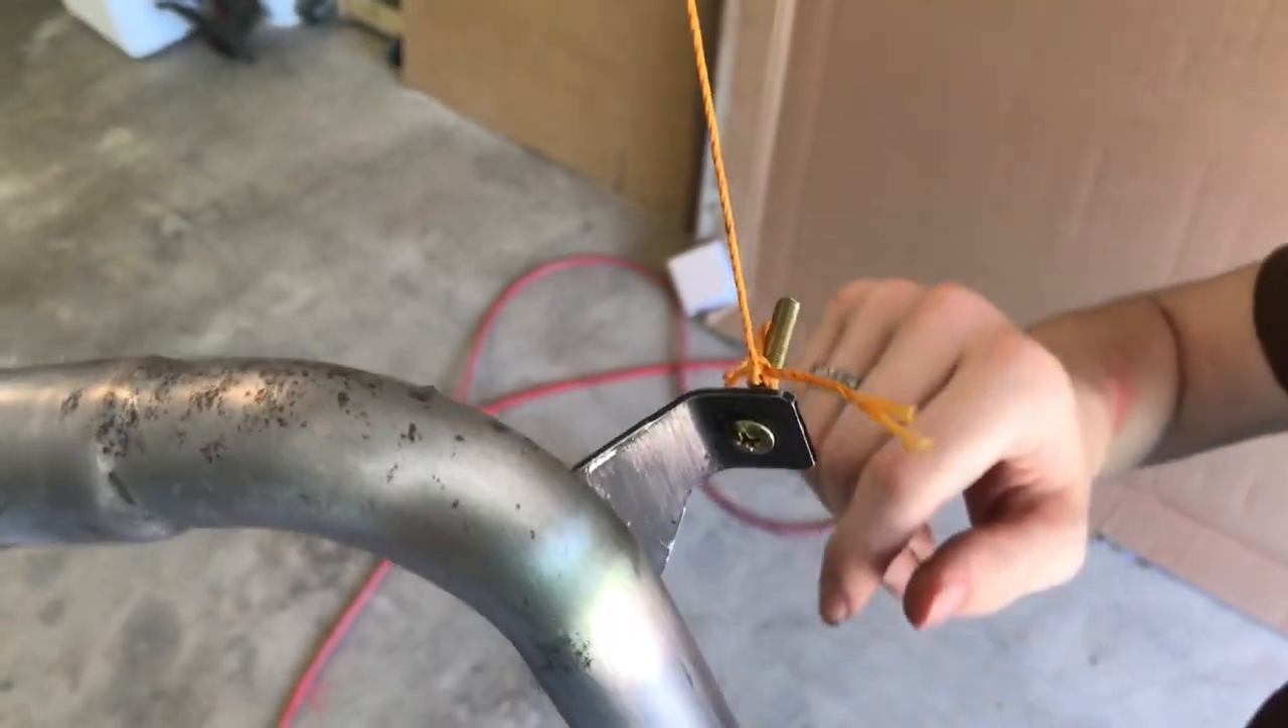I've got my string in place here so now I can just pull it off whenever I'm ready.